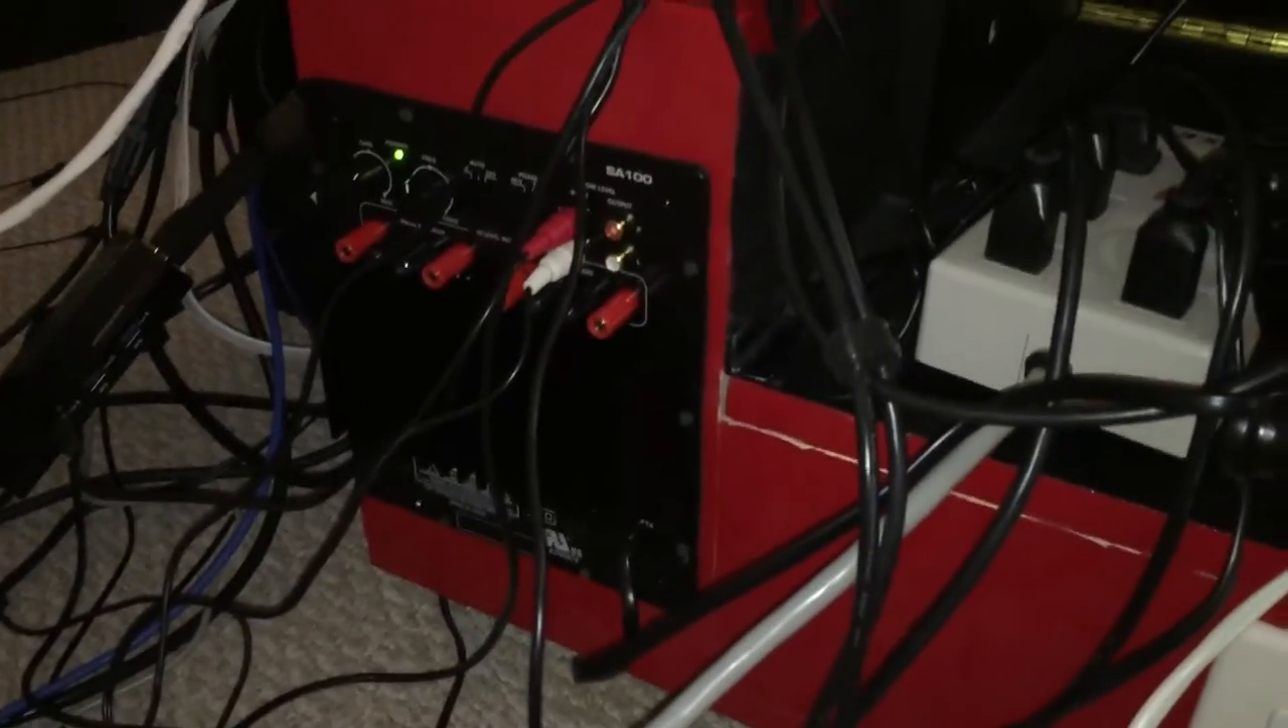Okay so all the bits are back together now. The new amp is in.